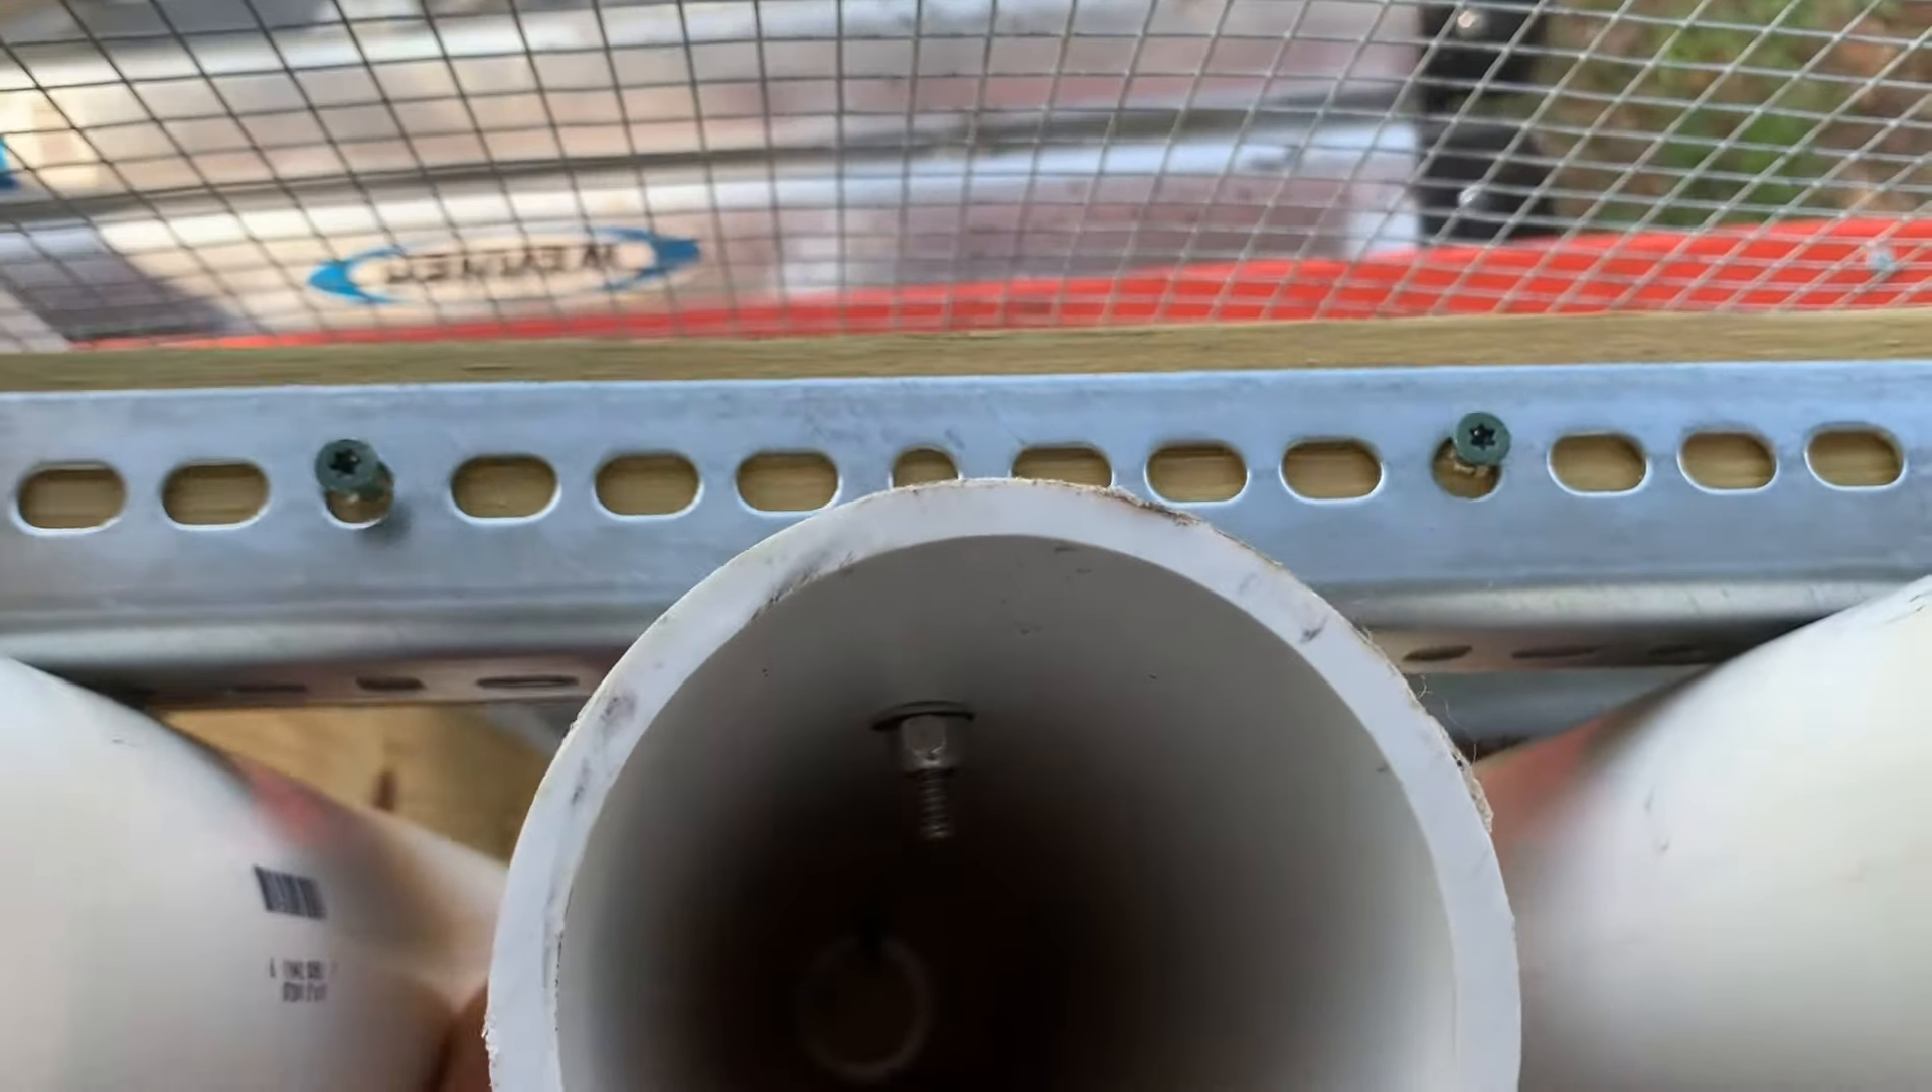See how the screws are in there. And the rail is sitting supporting the weight of the tubes.